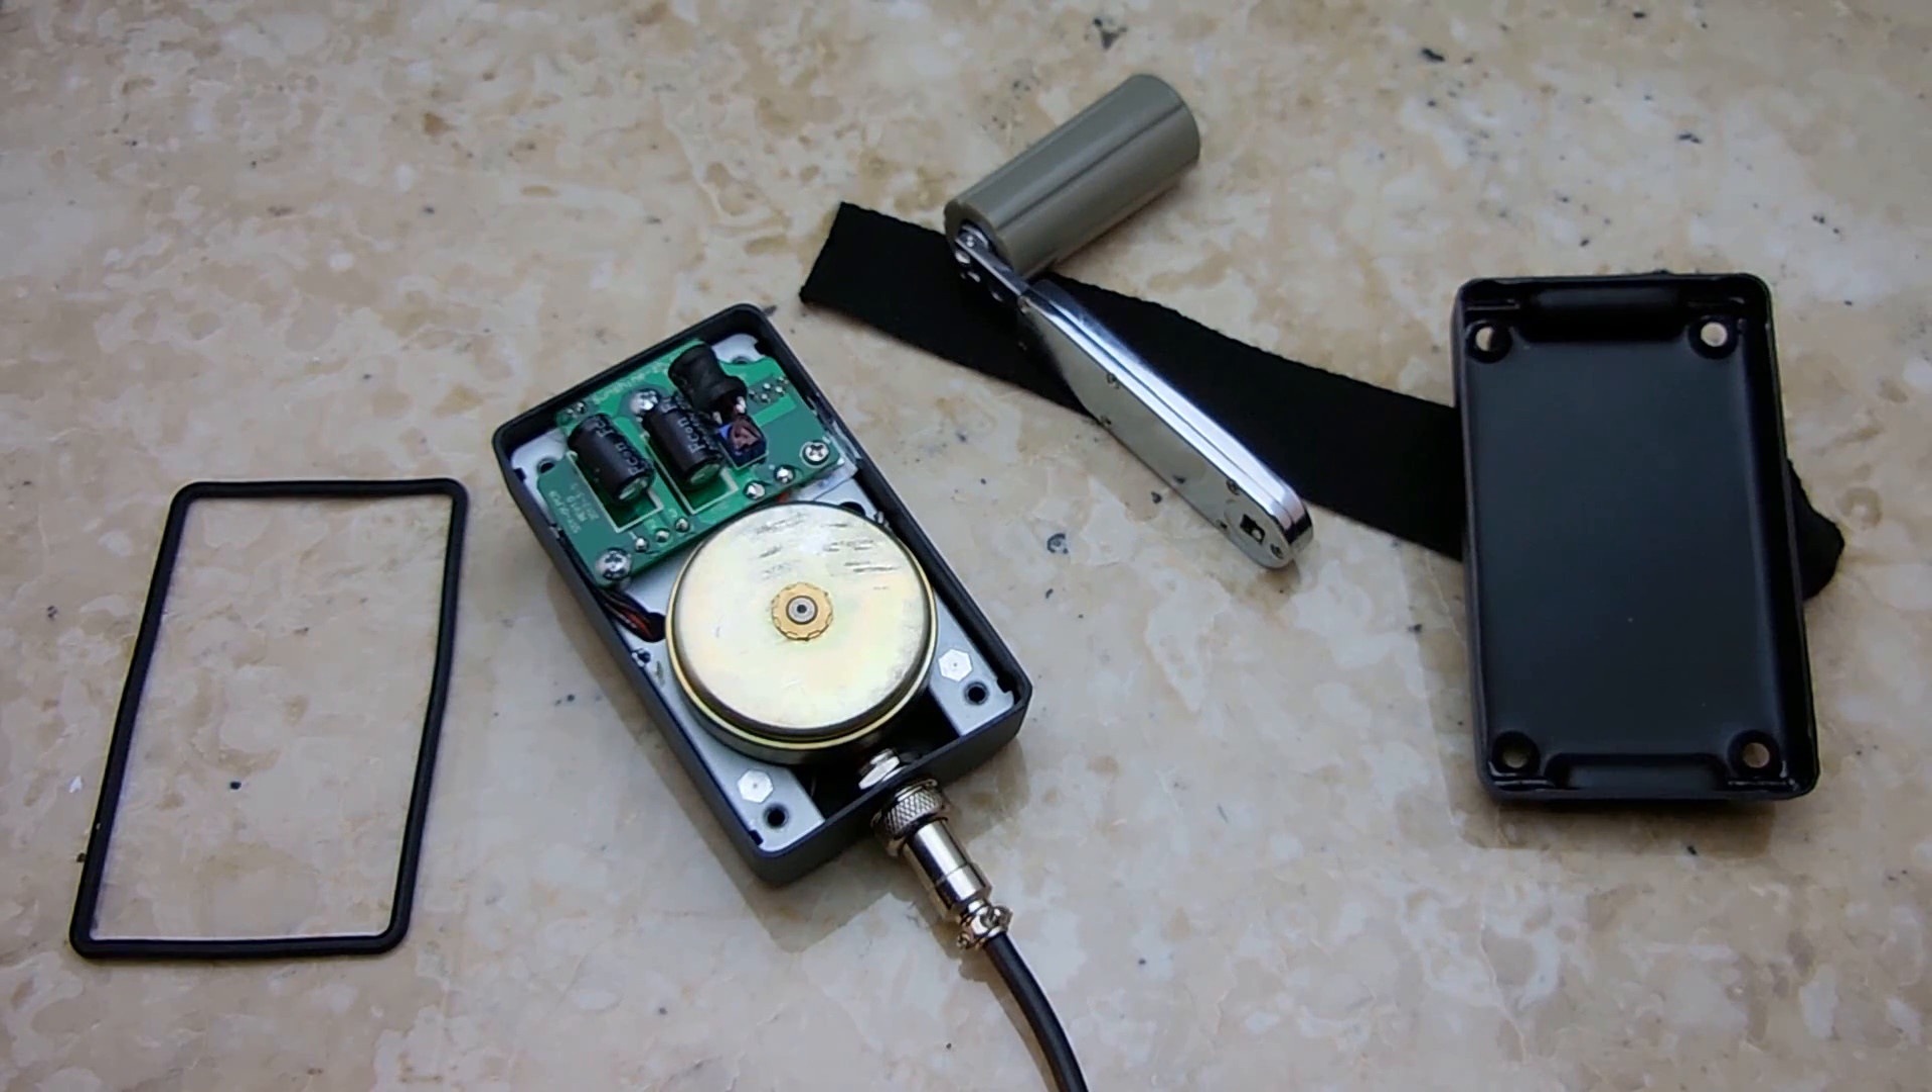This is what it looks like when the cover with the strap has been removed.